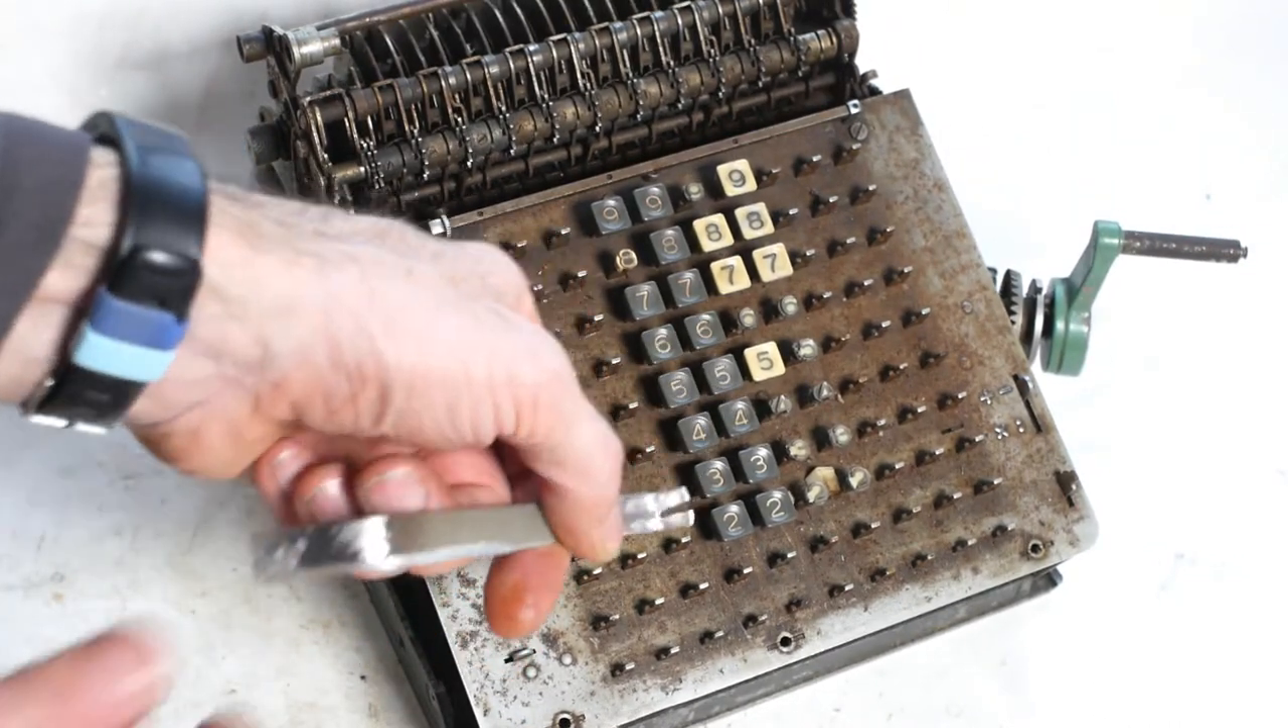I've got a few more of the key tops still to get off.